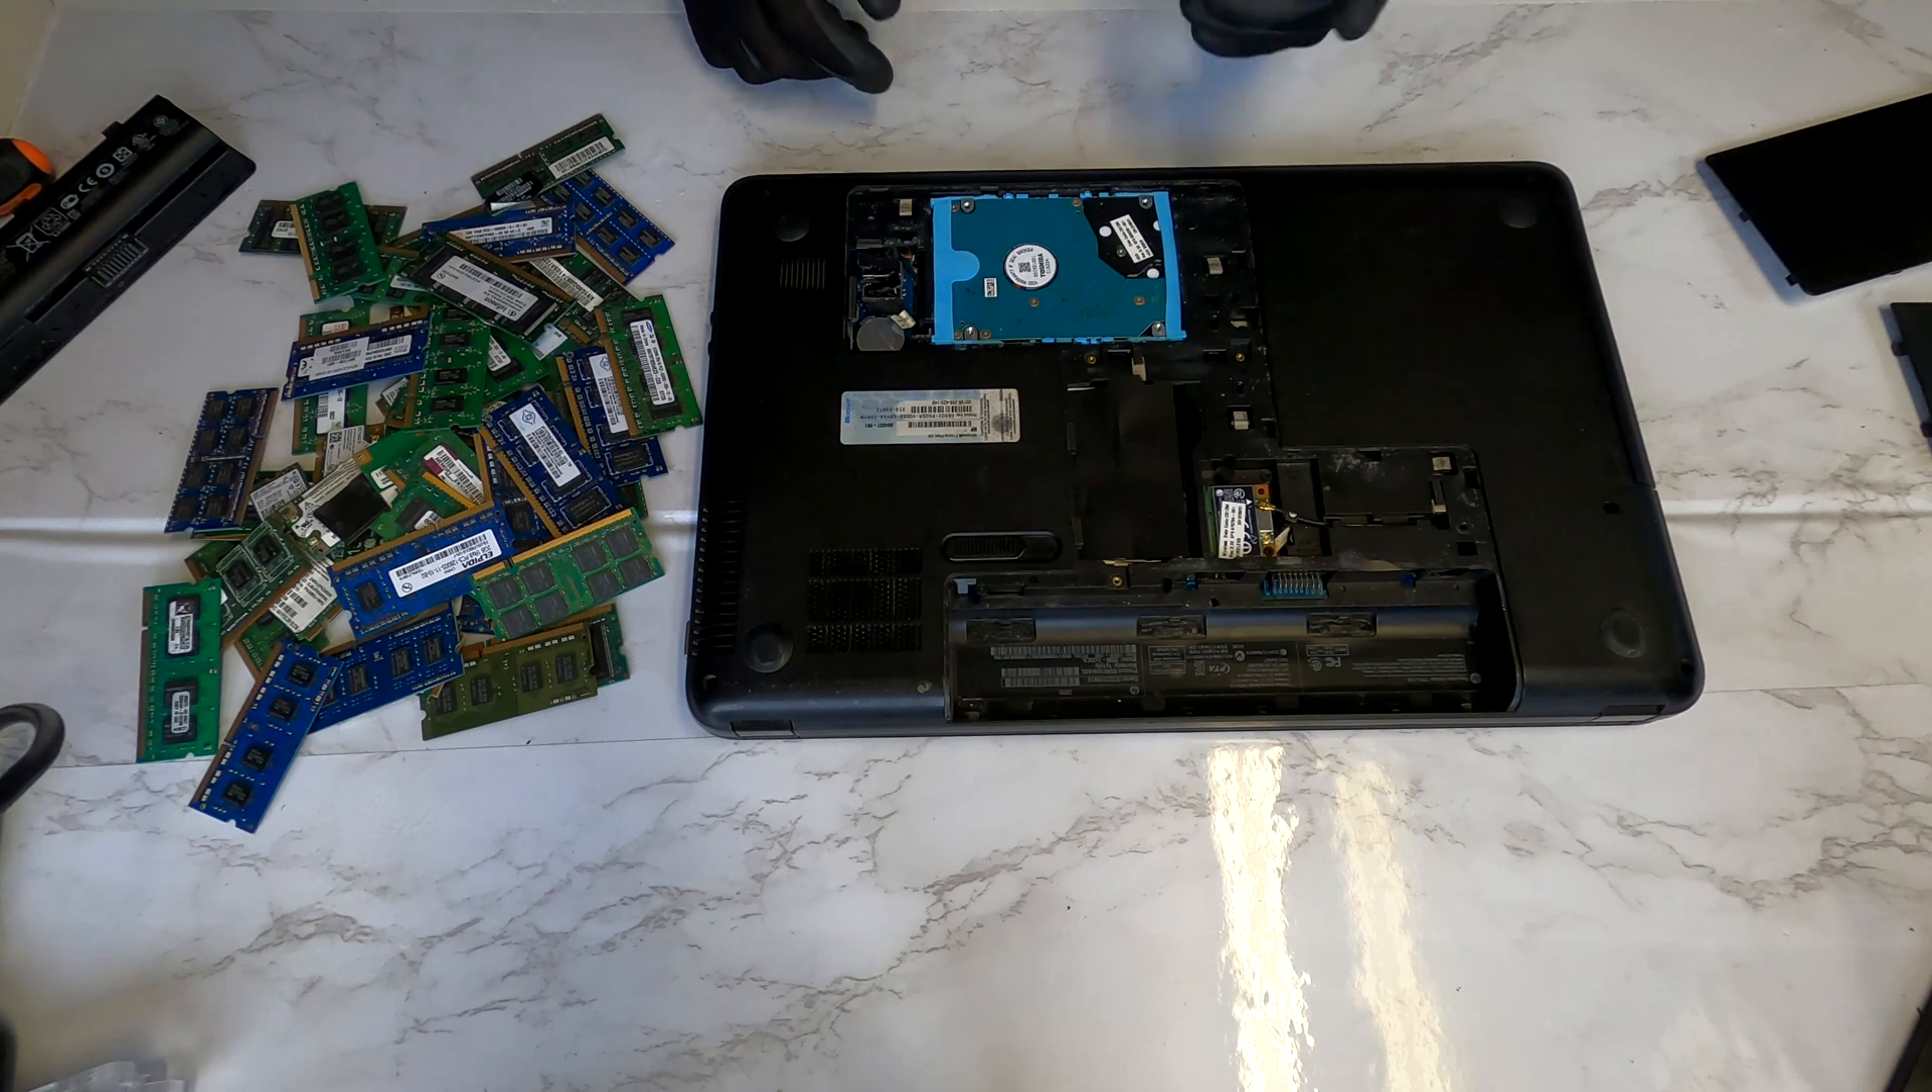And just like what we did for this maintenance cover, we use our finger to lift up this hard drive maintenance cover and it's now removed.